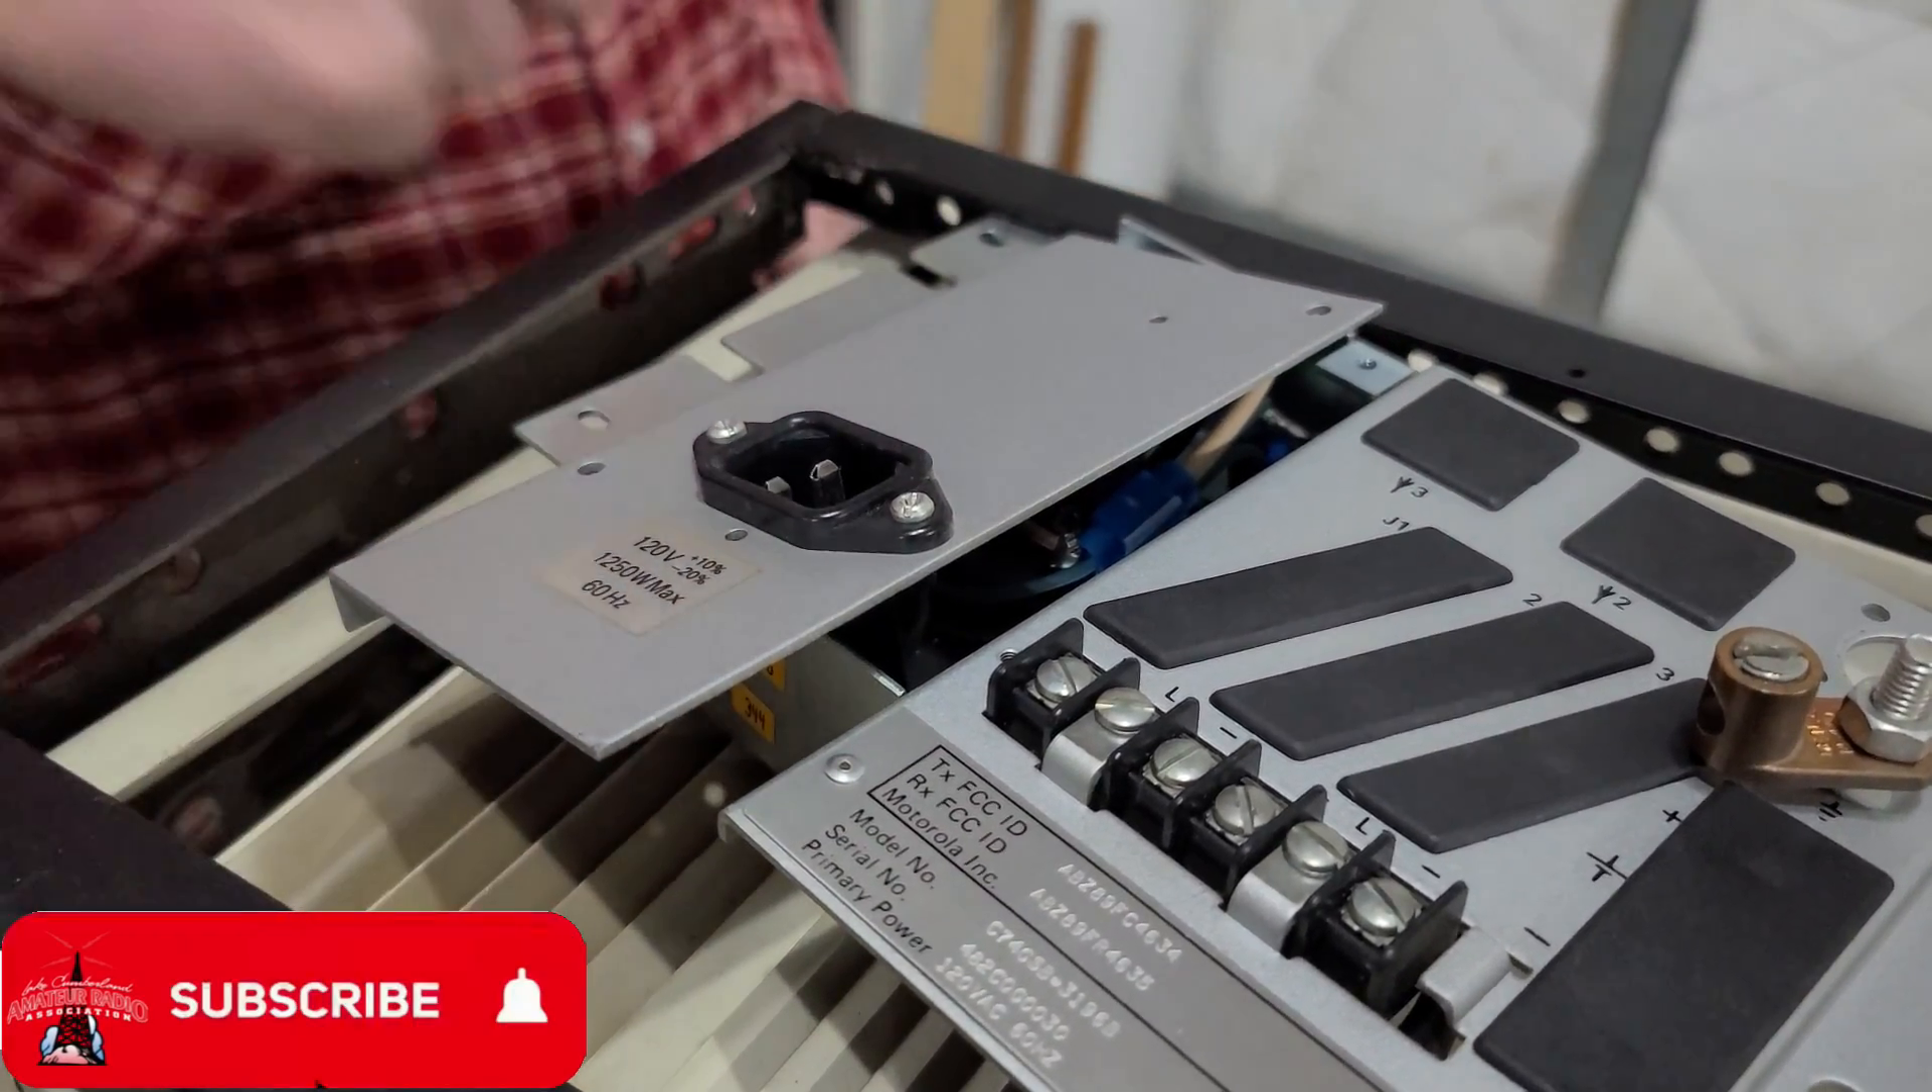And now we have the proper AC connection that we need for the iota power supply.